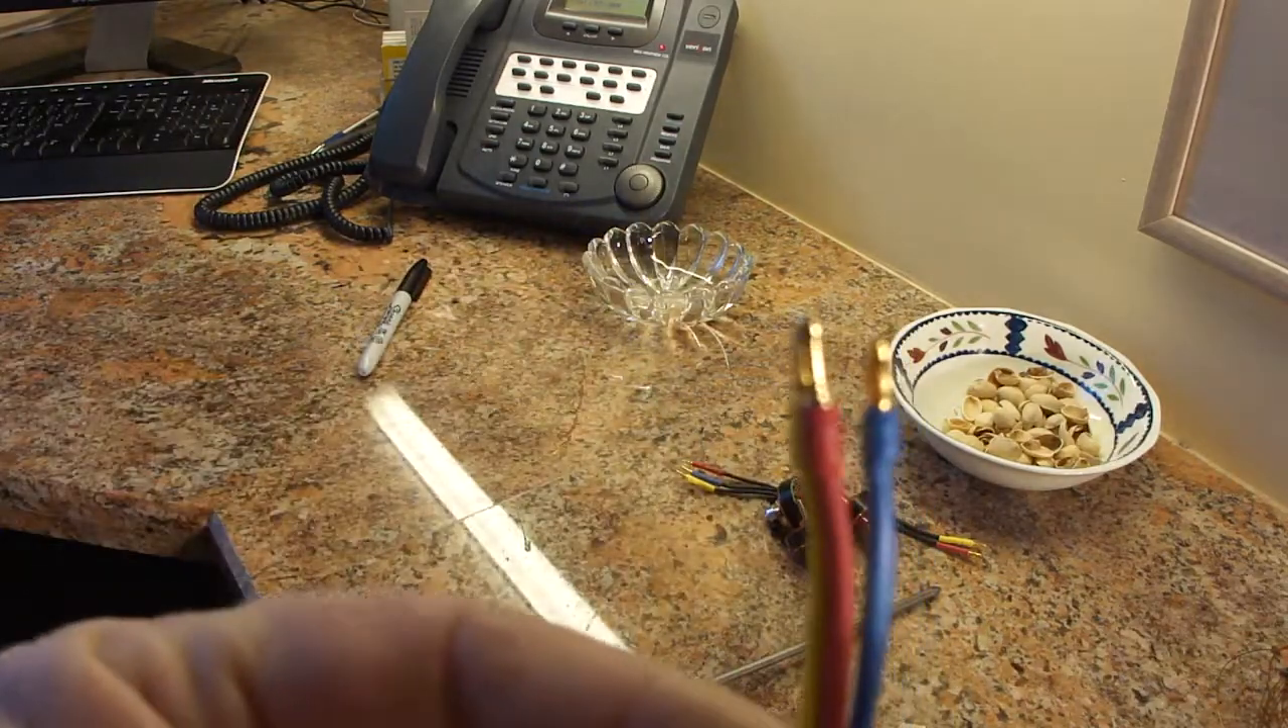We've got the bullet connectors on. We're all ready to put it on an airplane.